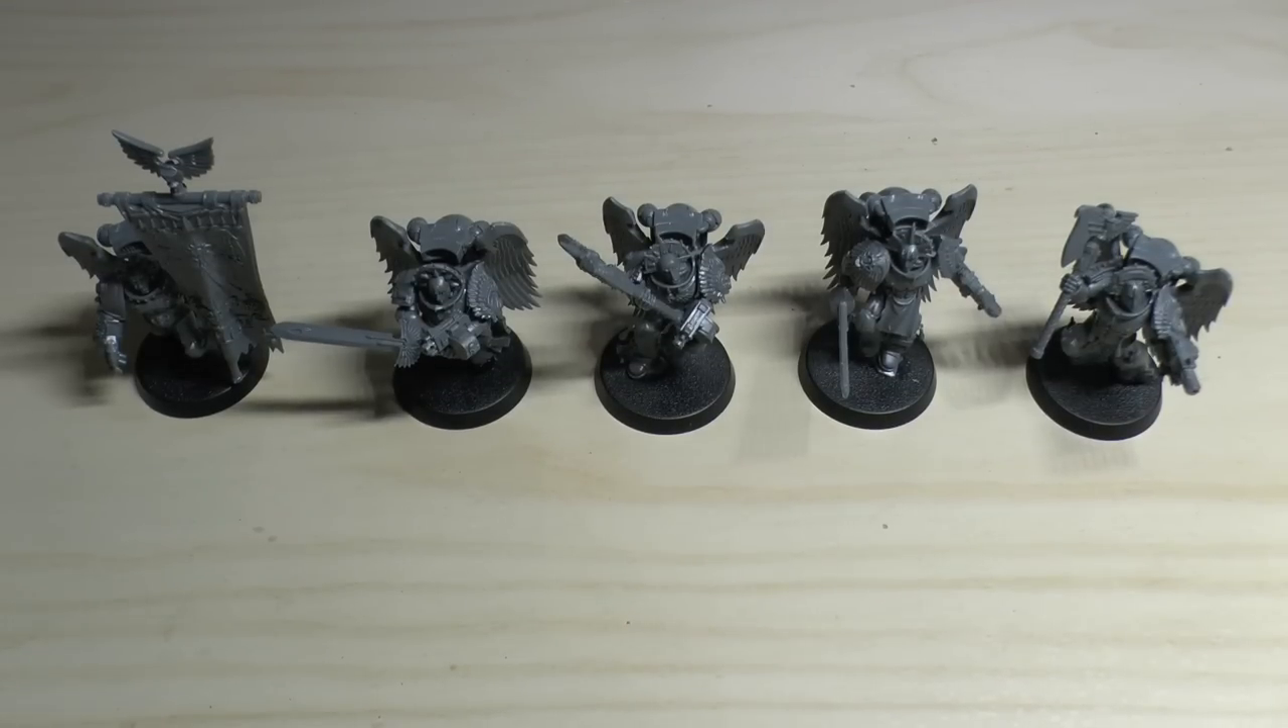Here they all are all assembled the blood angel sanguinary guard.